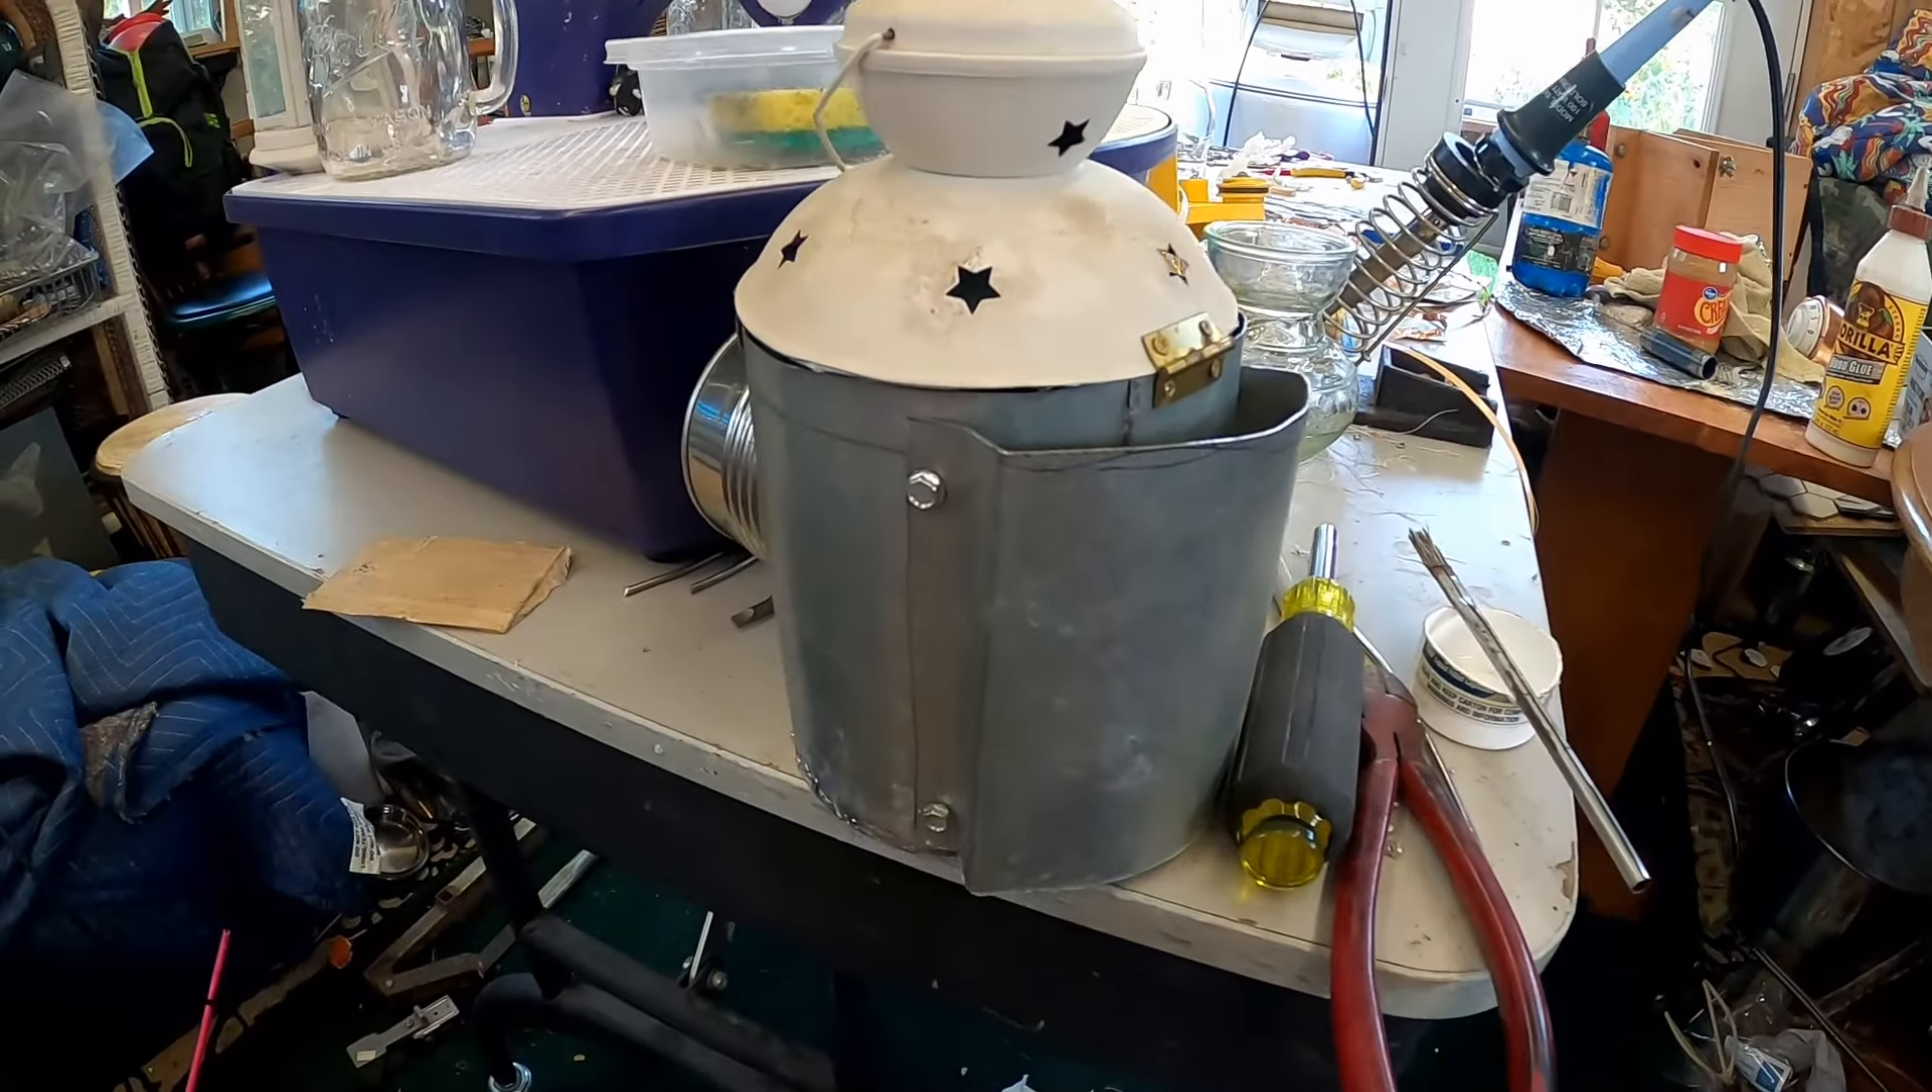I put the back on that's a heat shield.